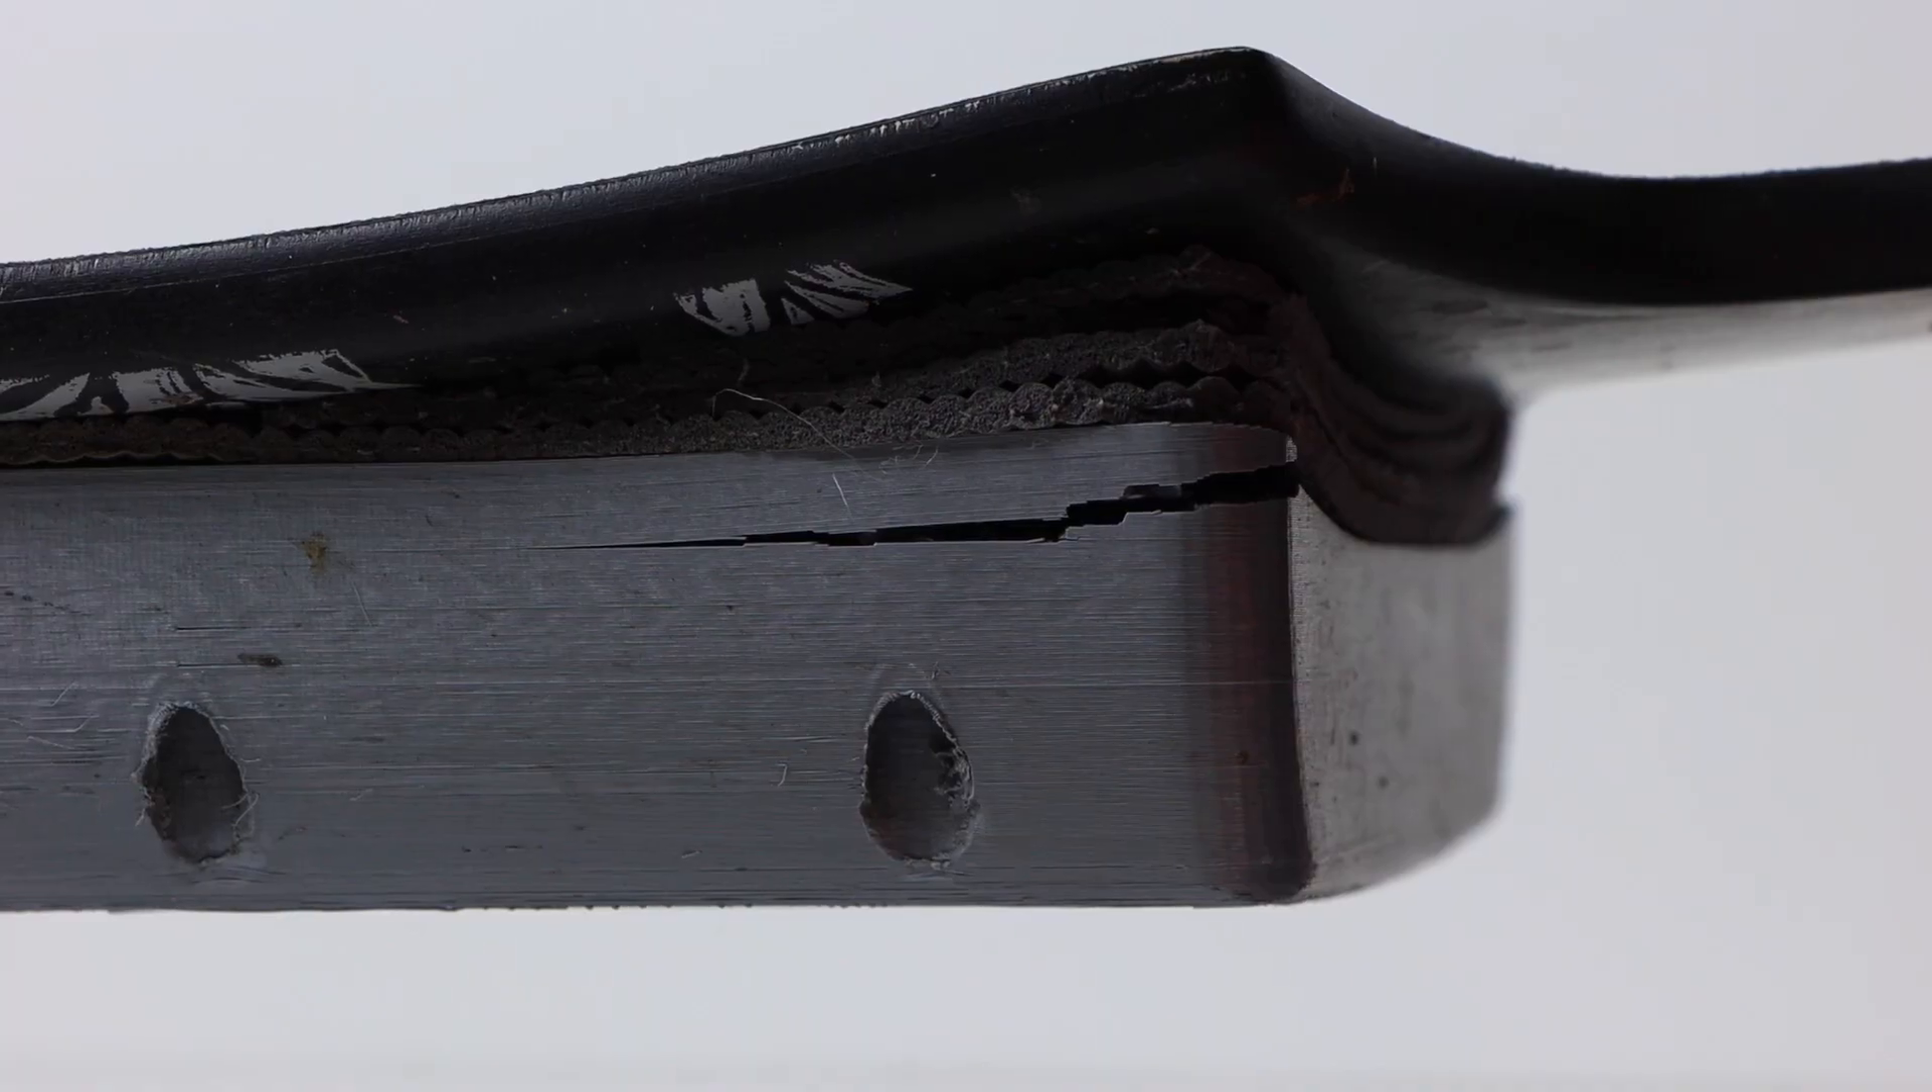And of course the front enclosure doesn't really sit flush with the deck and those yoga mats do detract from the look of the board.